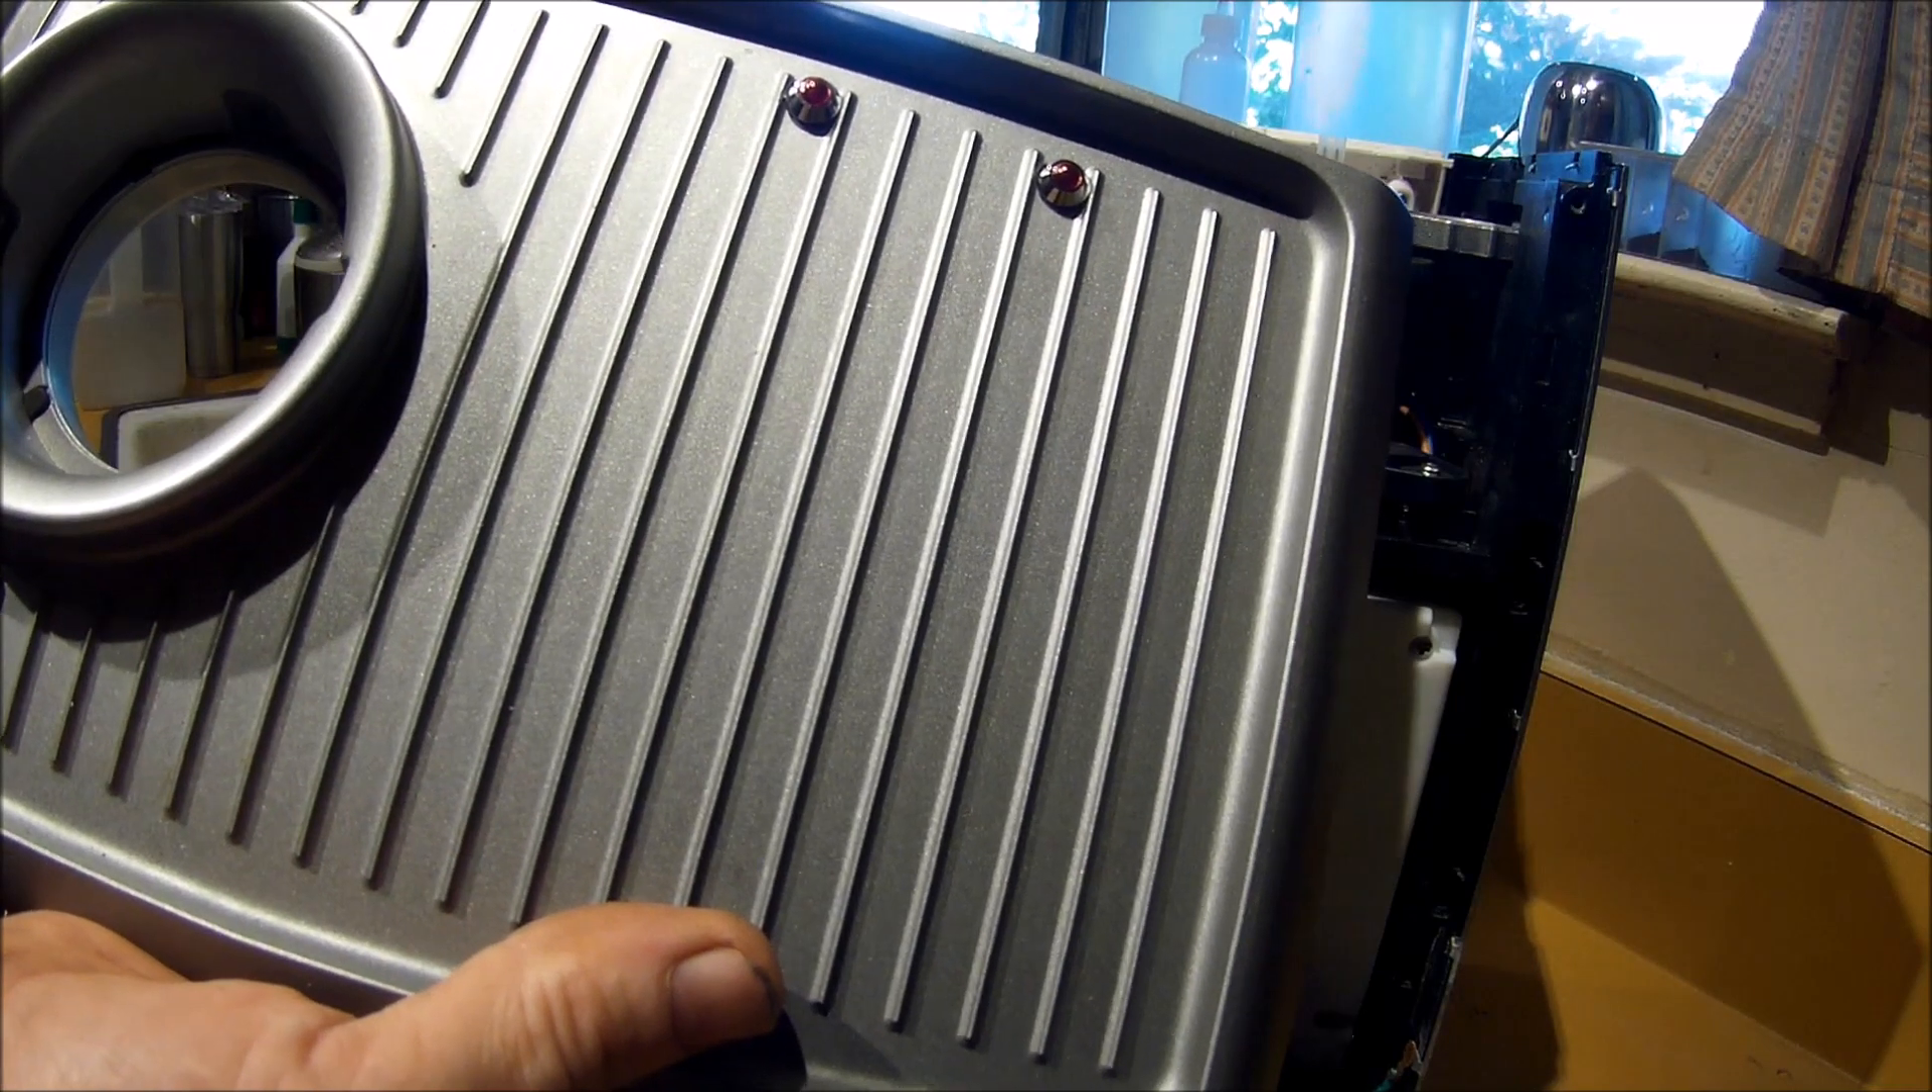So I've put these indicator lights on the top of my machine.